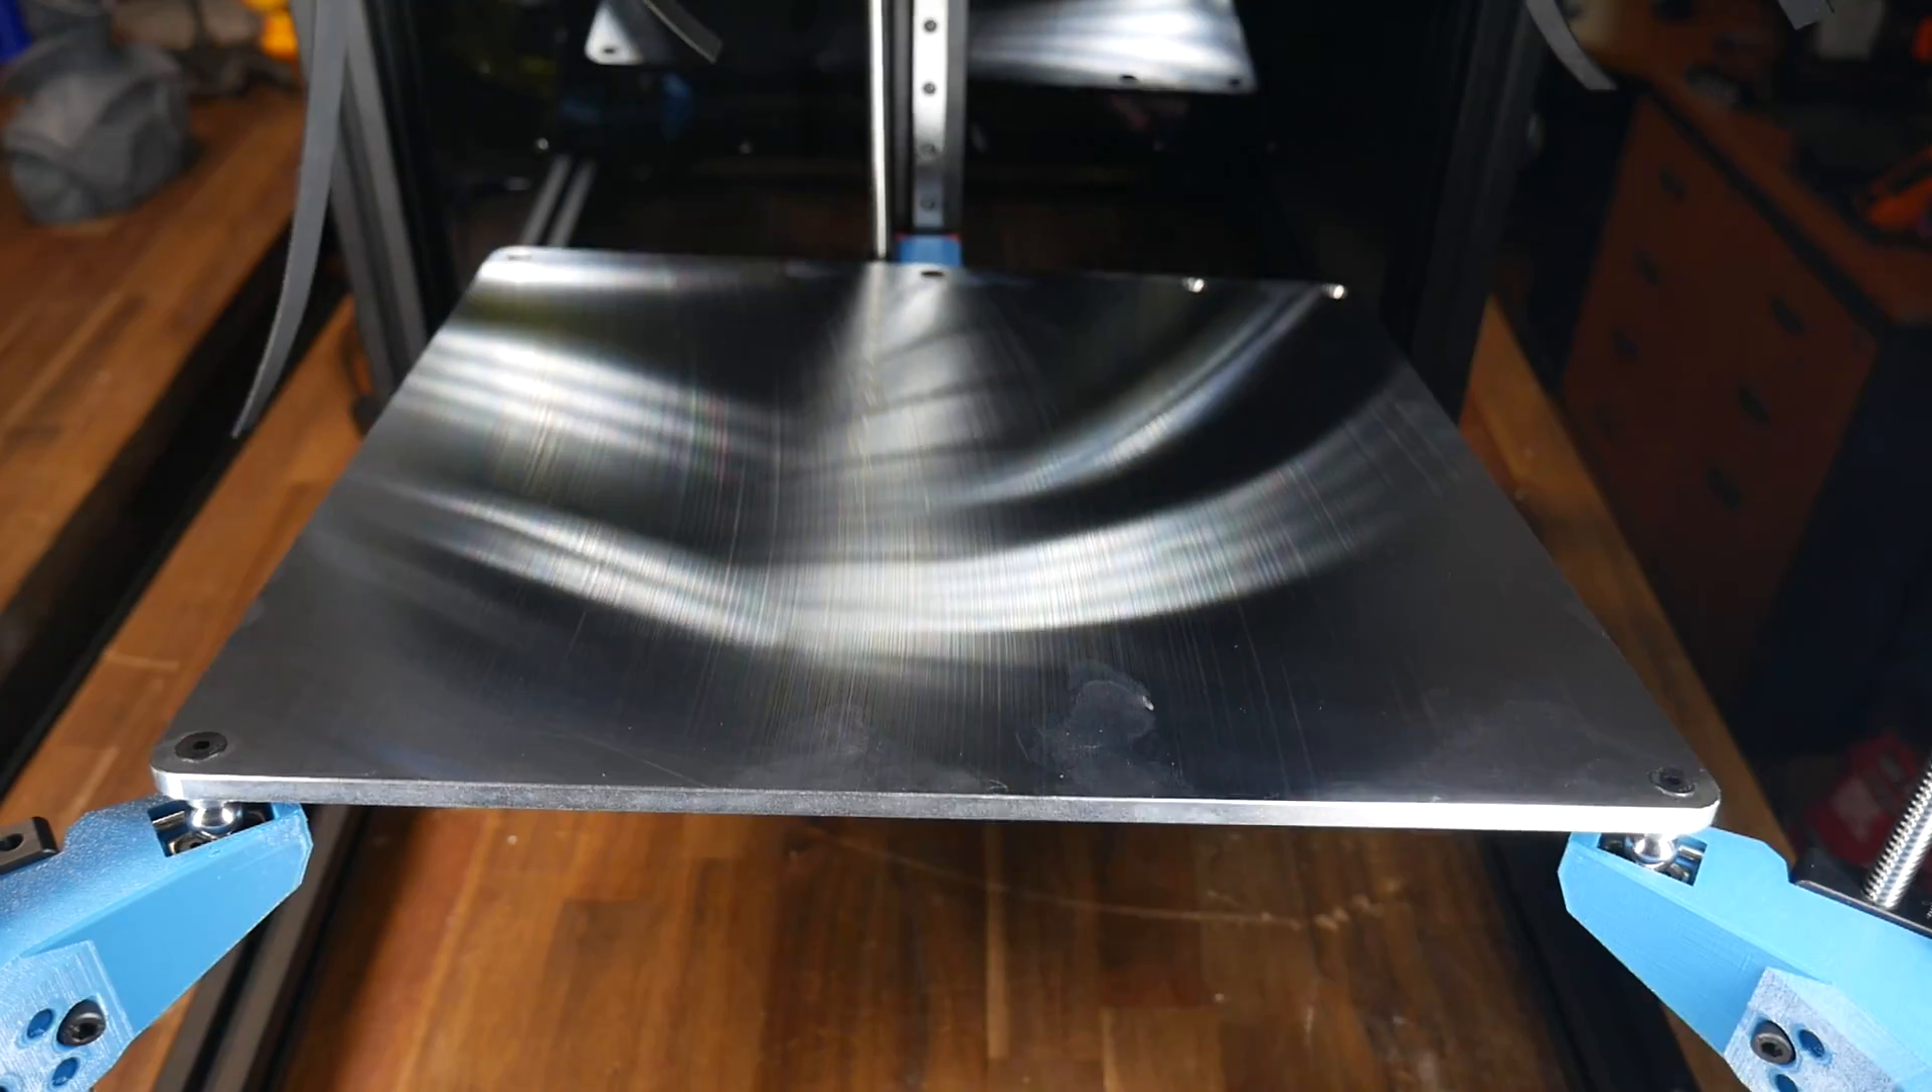This is premature, but I couldn't resist, and I installed the bed in place on the printer.